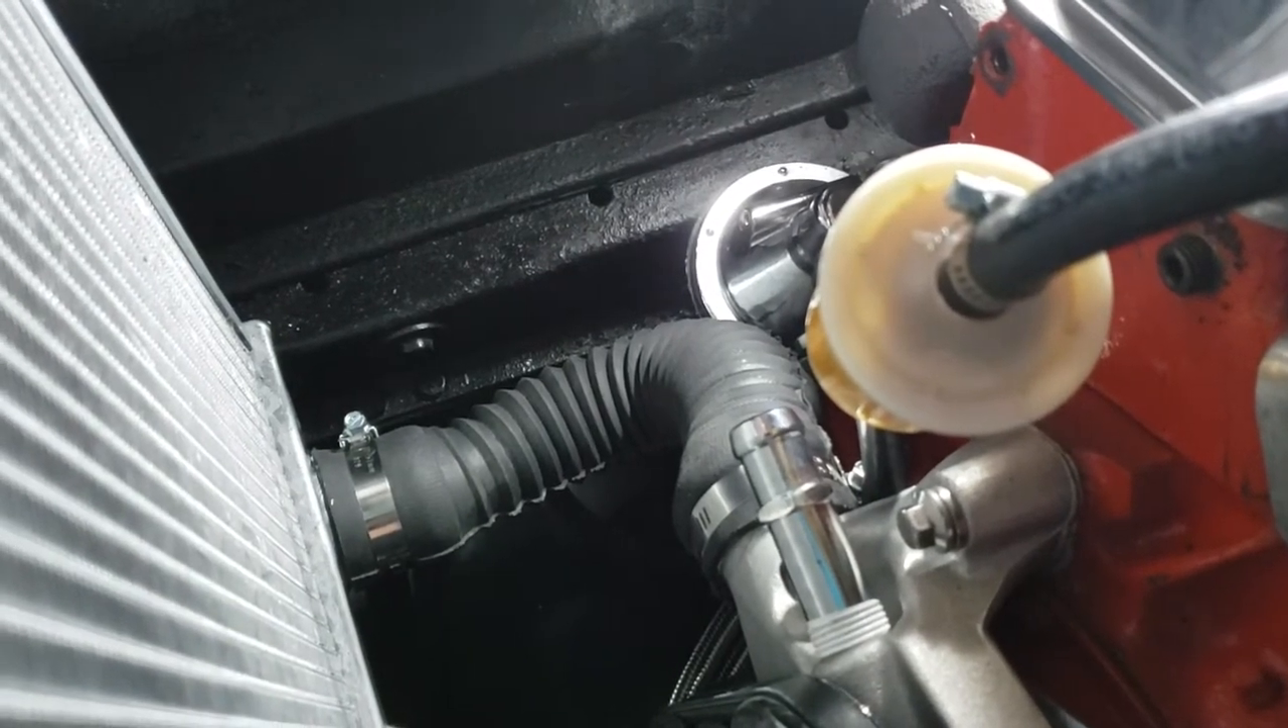I got the lower radiator hose put in there.